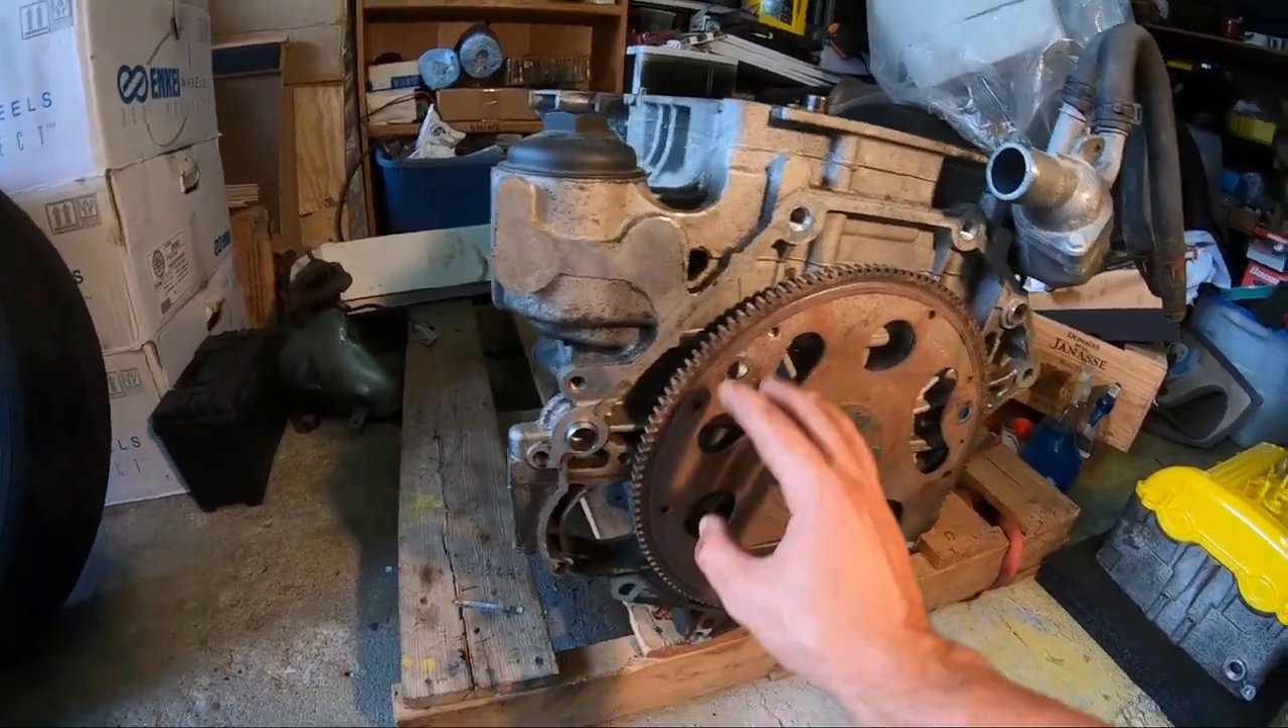We got to take off this flywheel we got a couple bolts here that we need to remove.